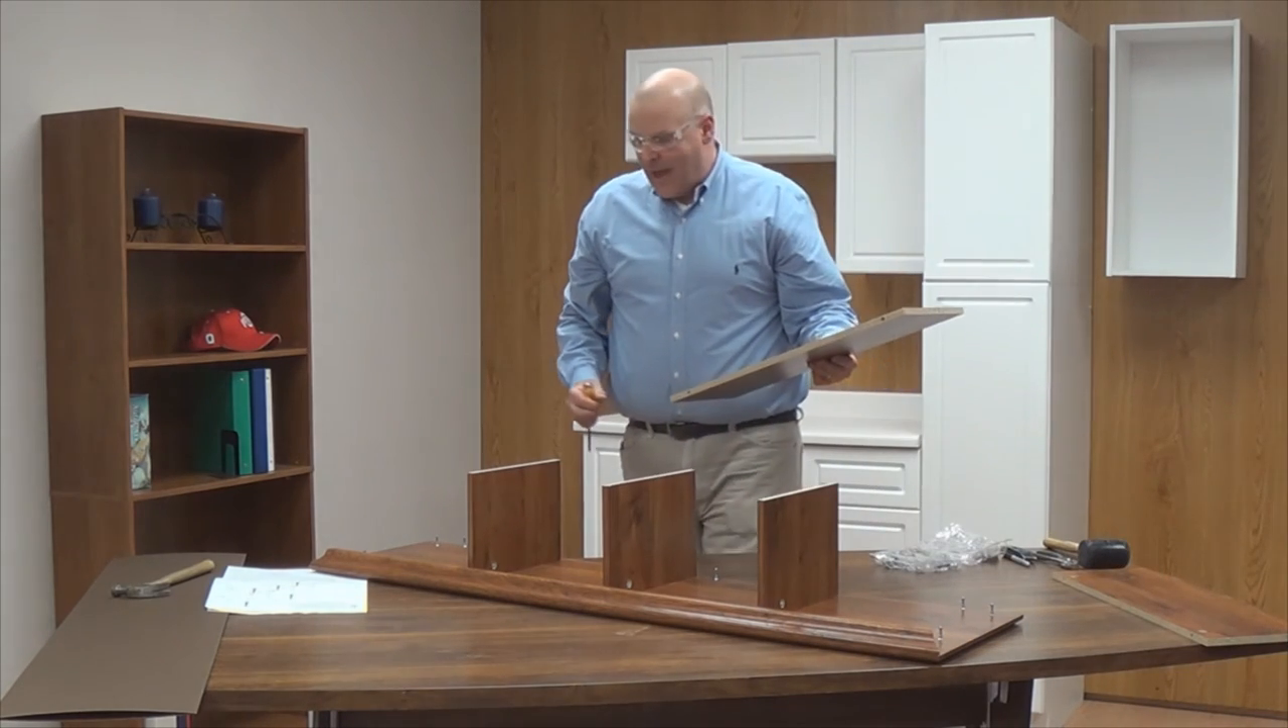Now we have the three boards installed.